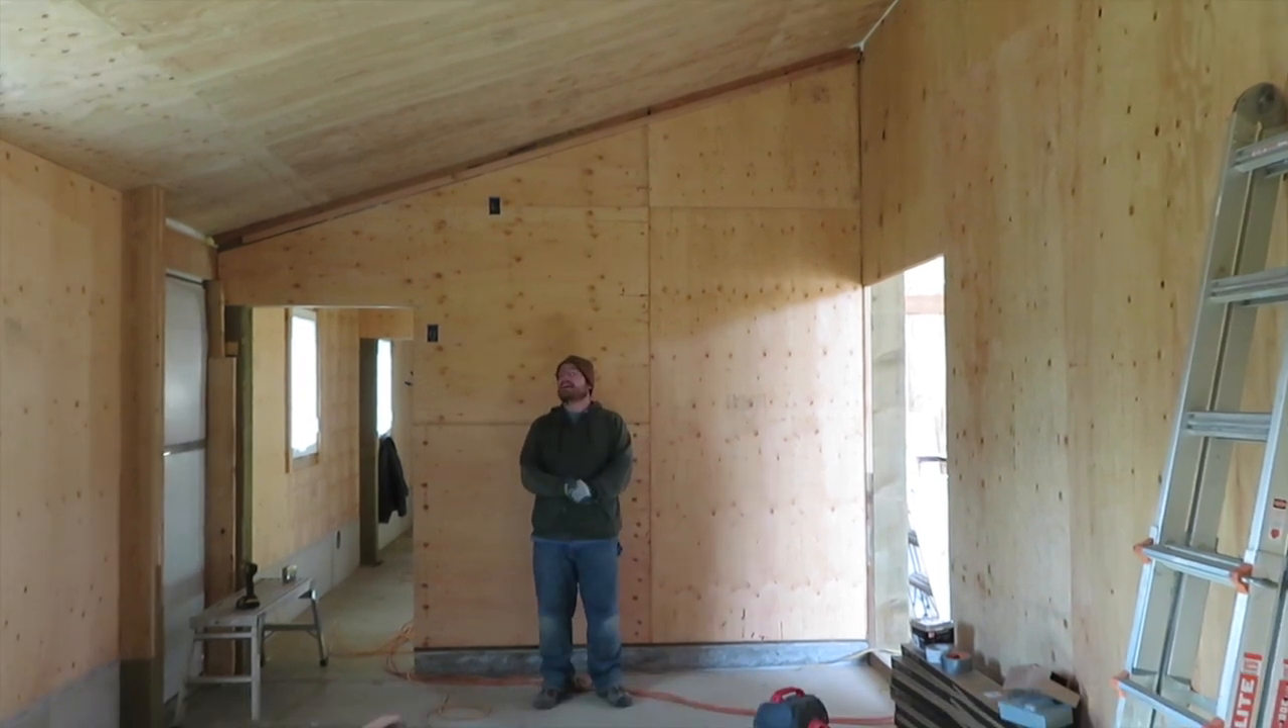We finally have the plywood up.